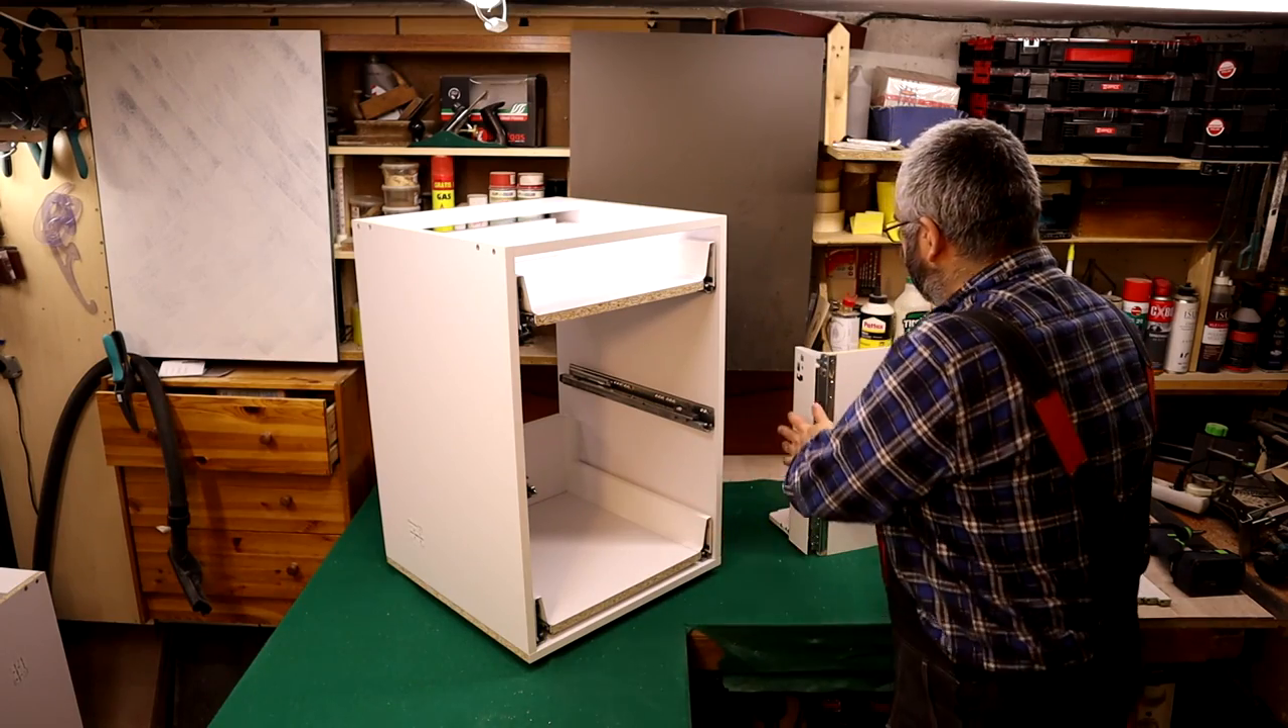Prowadnice jak widzicie już mam przykręcone.